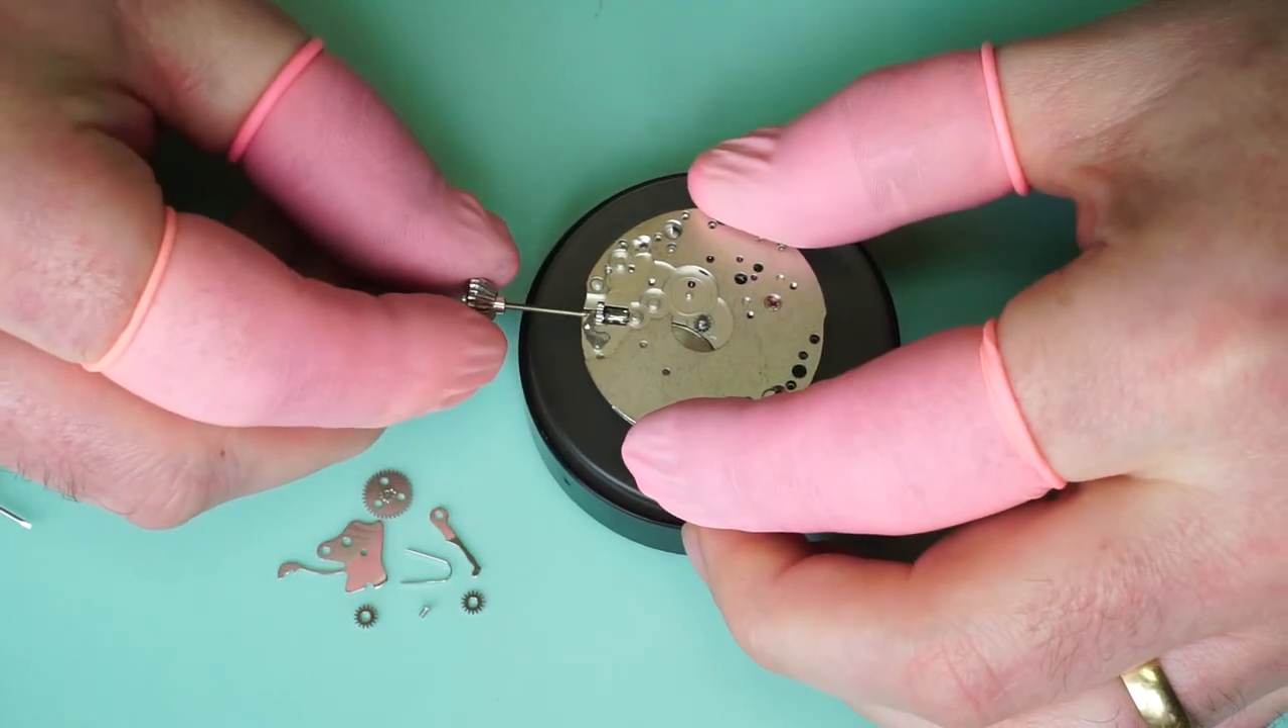So now we have. The stem in position.